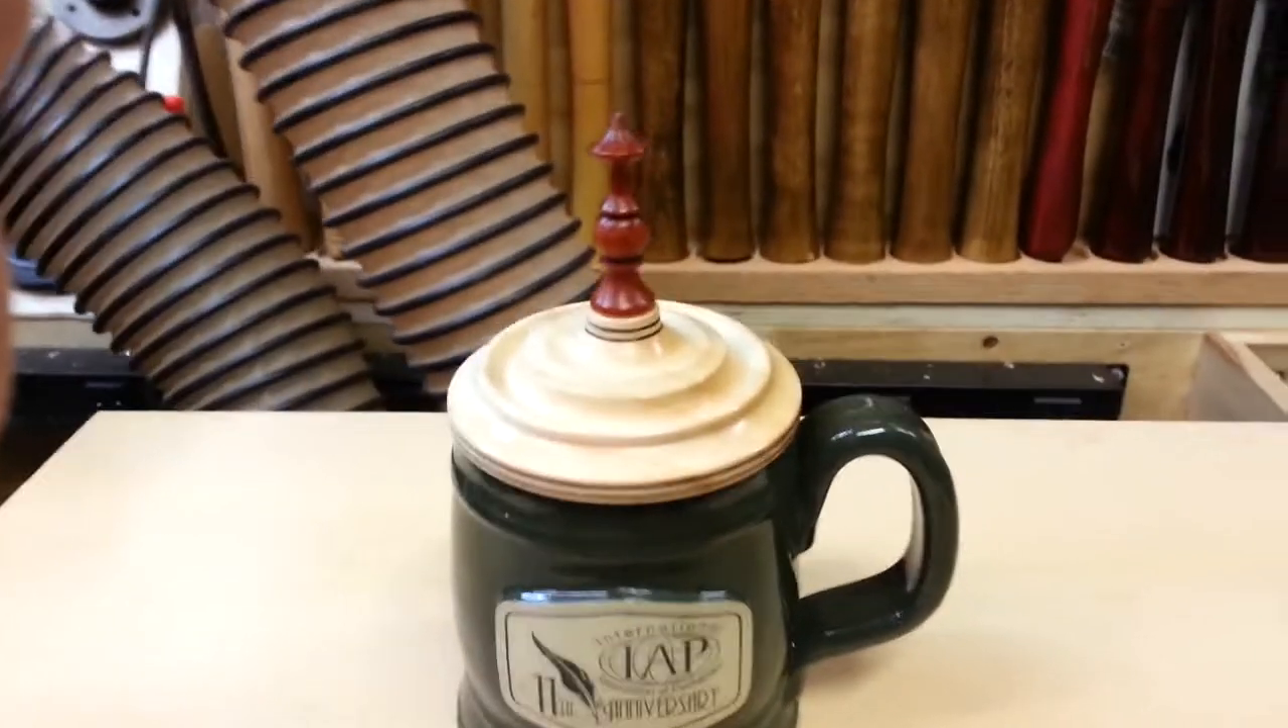The finial just sits right on top of the lid like that. And I will just now epoxy that in place.